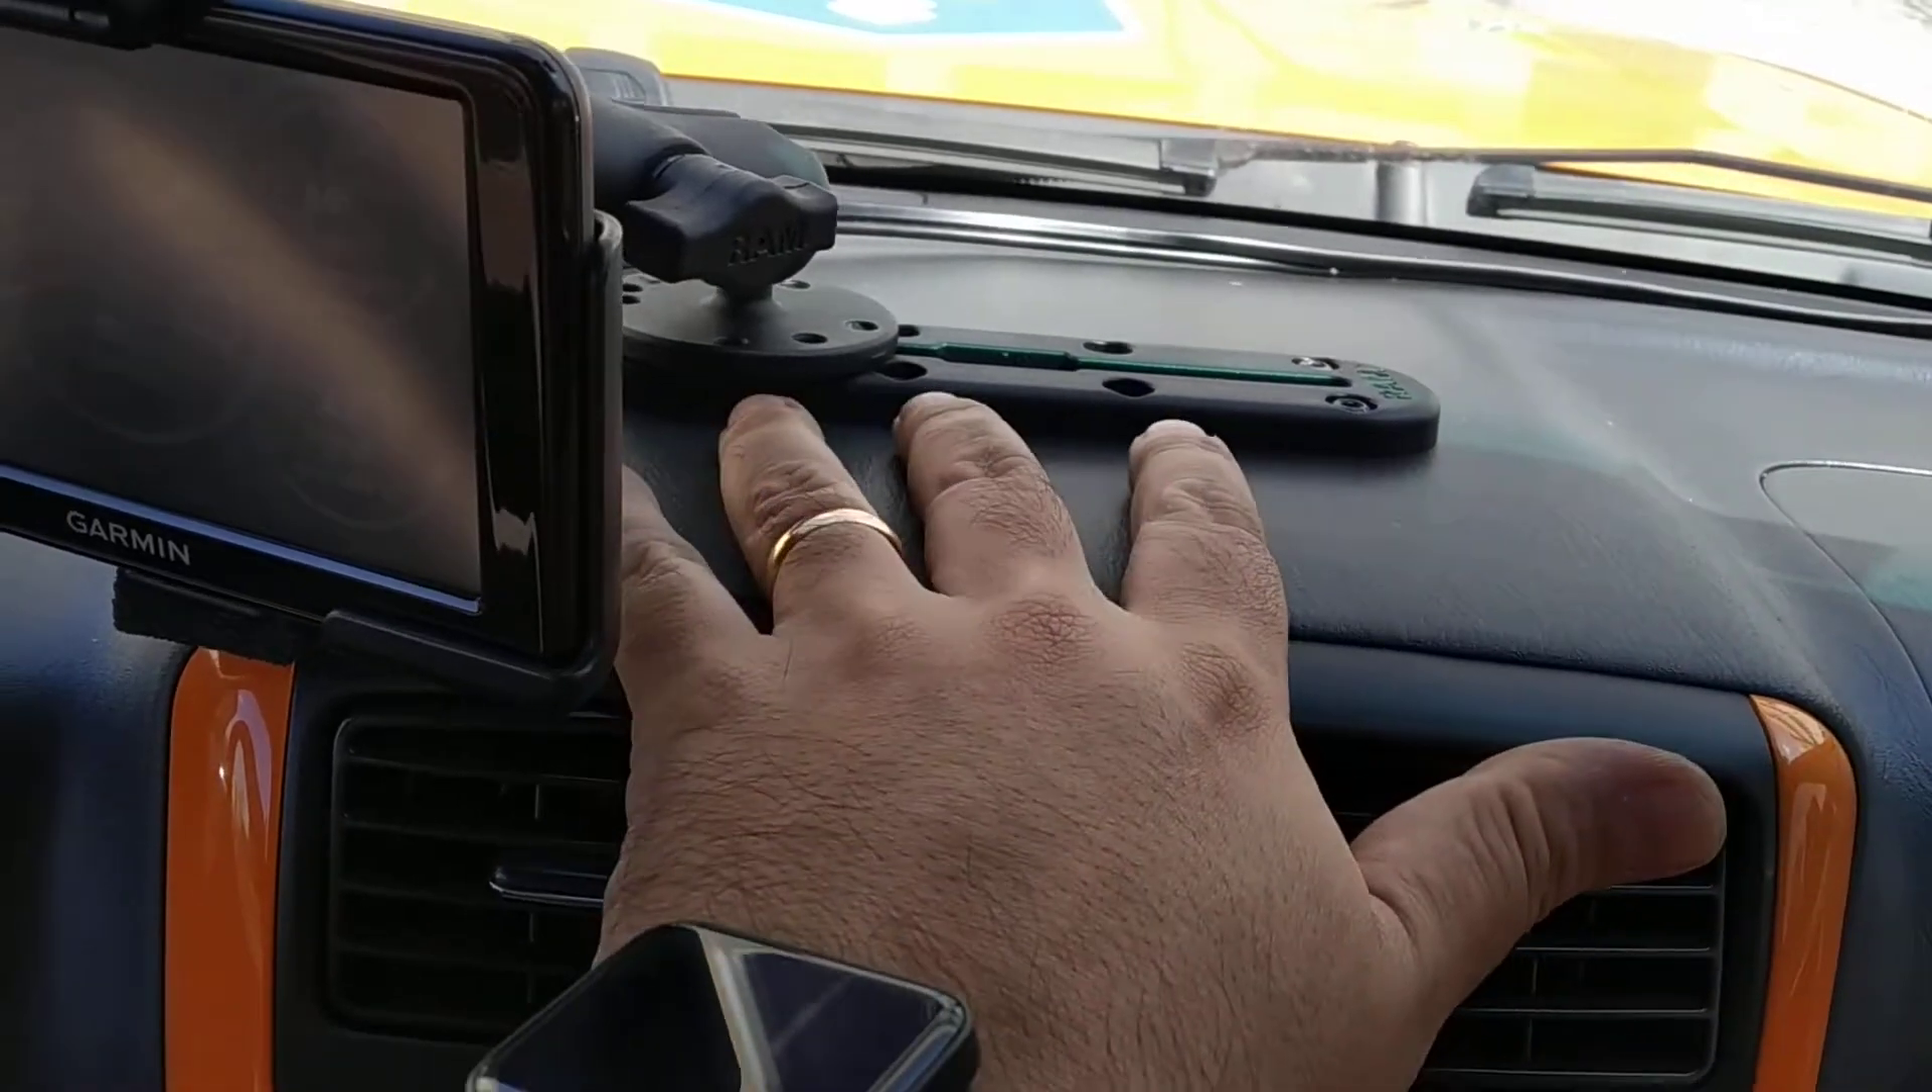Bom, videozinho aí do trilho já instalado.